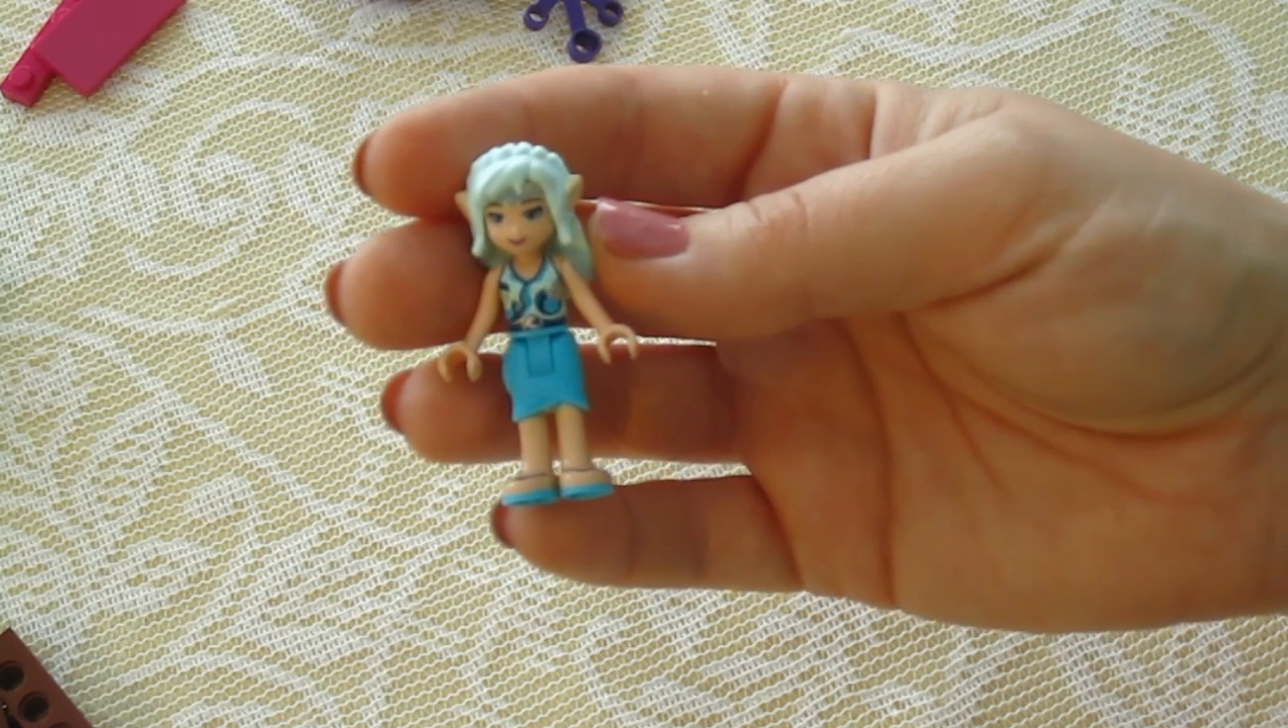And I'm going to put her head on, her hair, and that is our little elf for this Lego set.